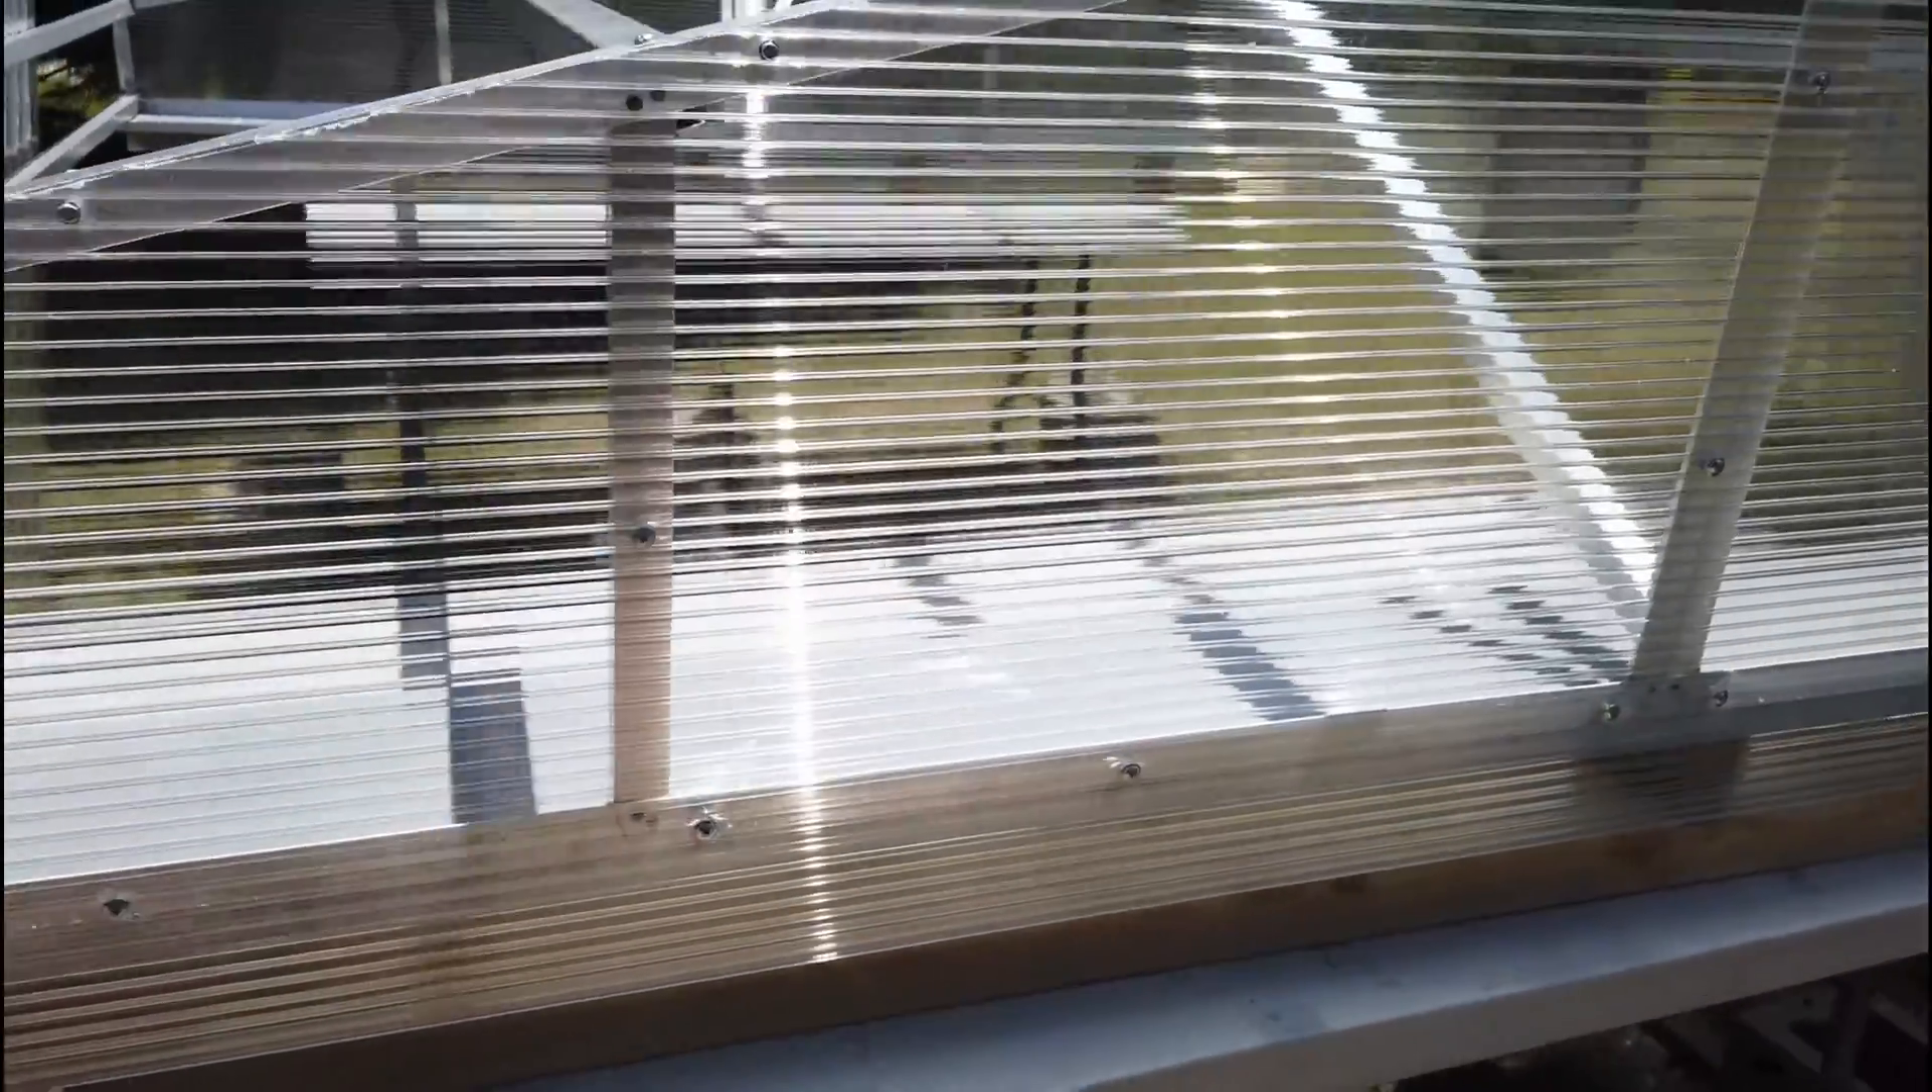So right now I have finished putting on these side translucent panels and now I'm going to start putting on the roof portion of it which are these clear corrugated panels.